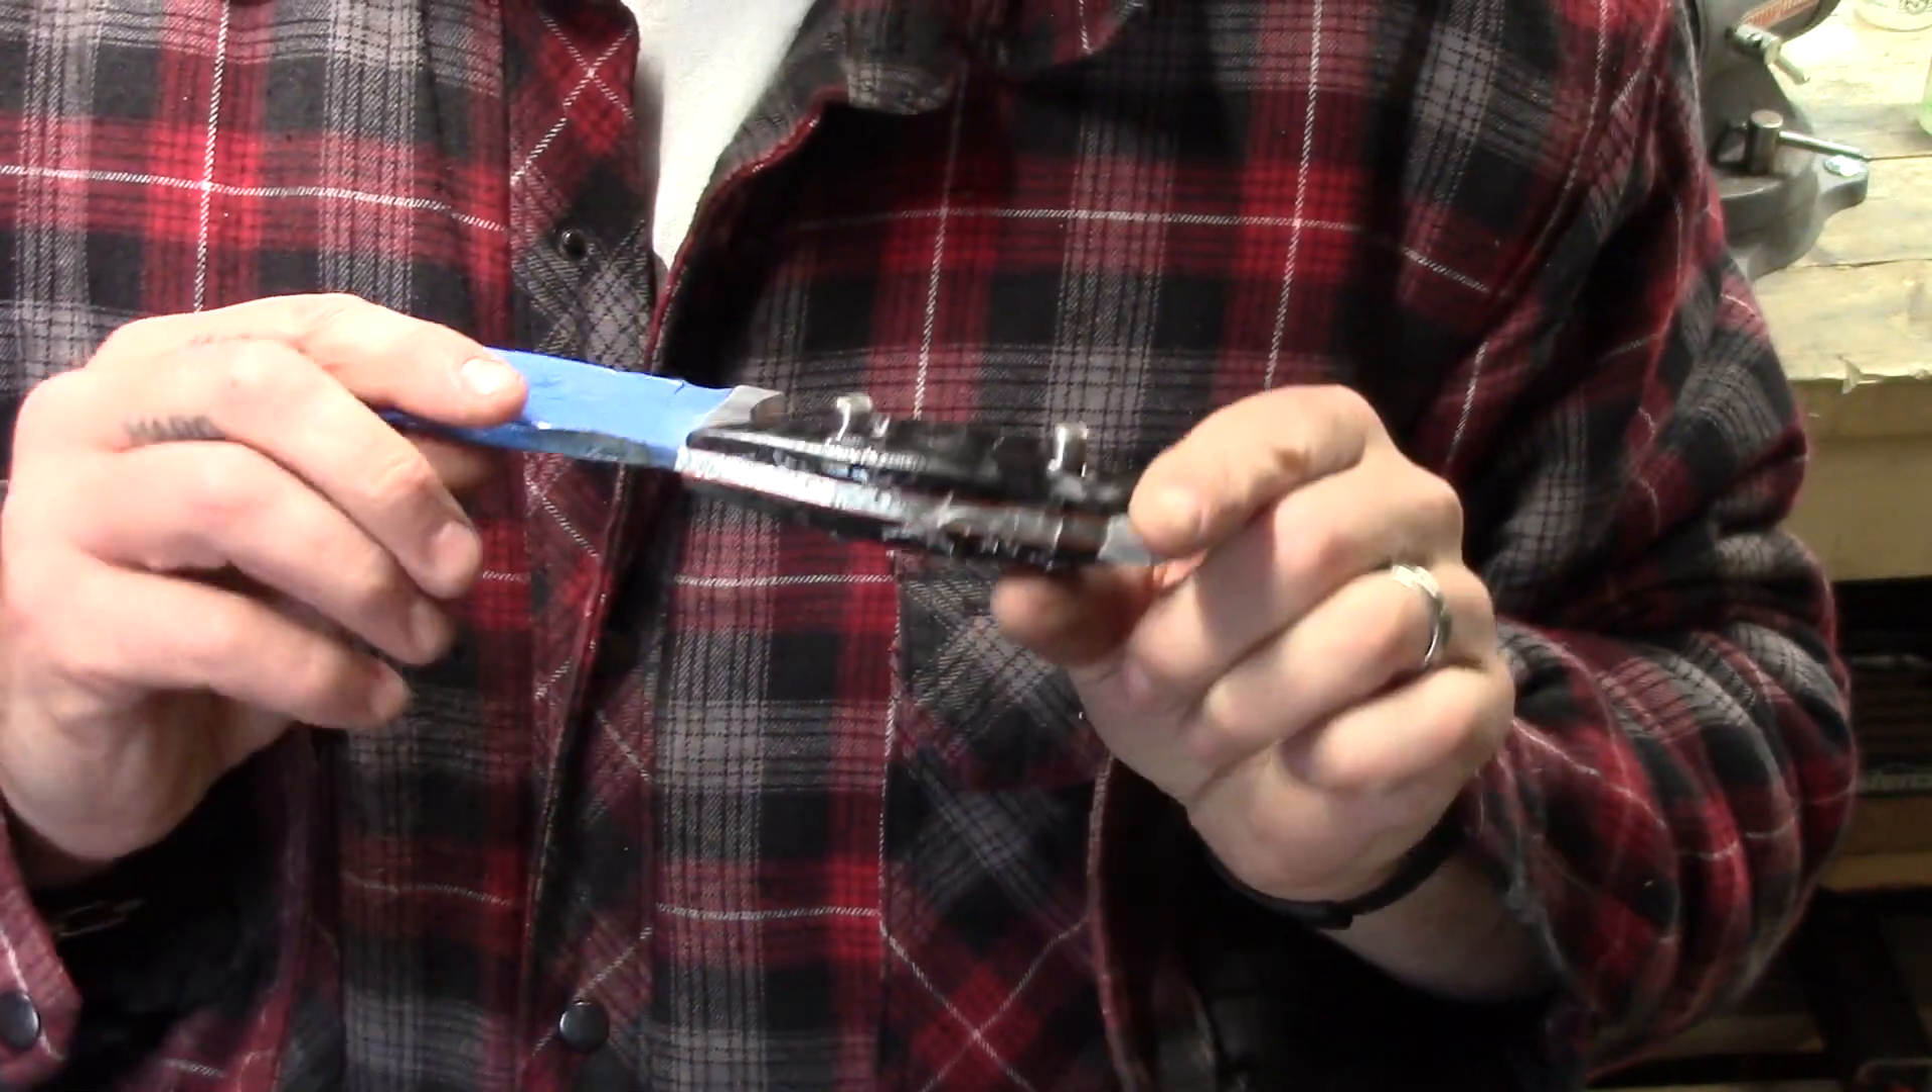And then after glue up we take it down the pins are still sticking out so those need to be ground flush and then we'll do our final cleanup on the scales.